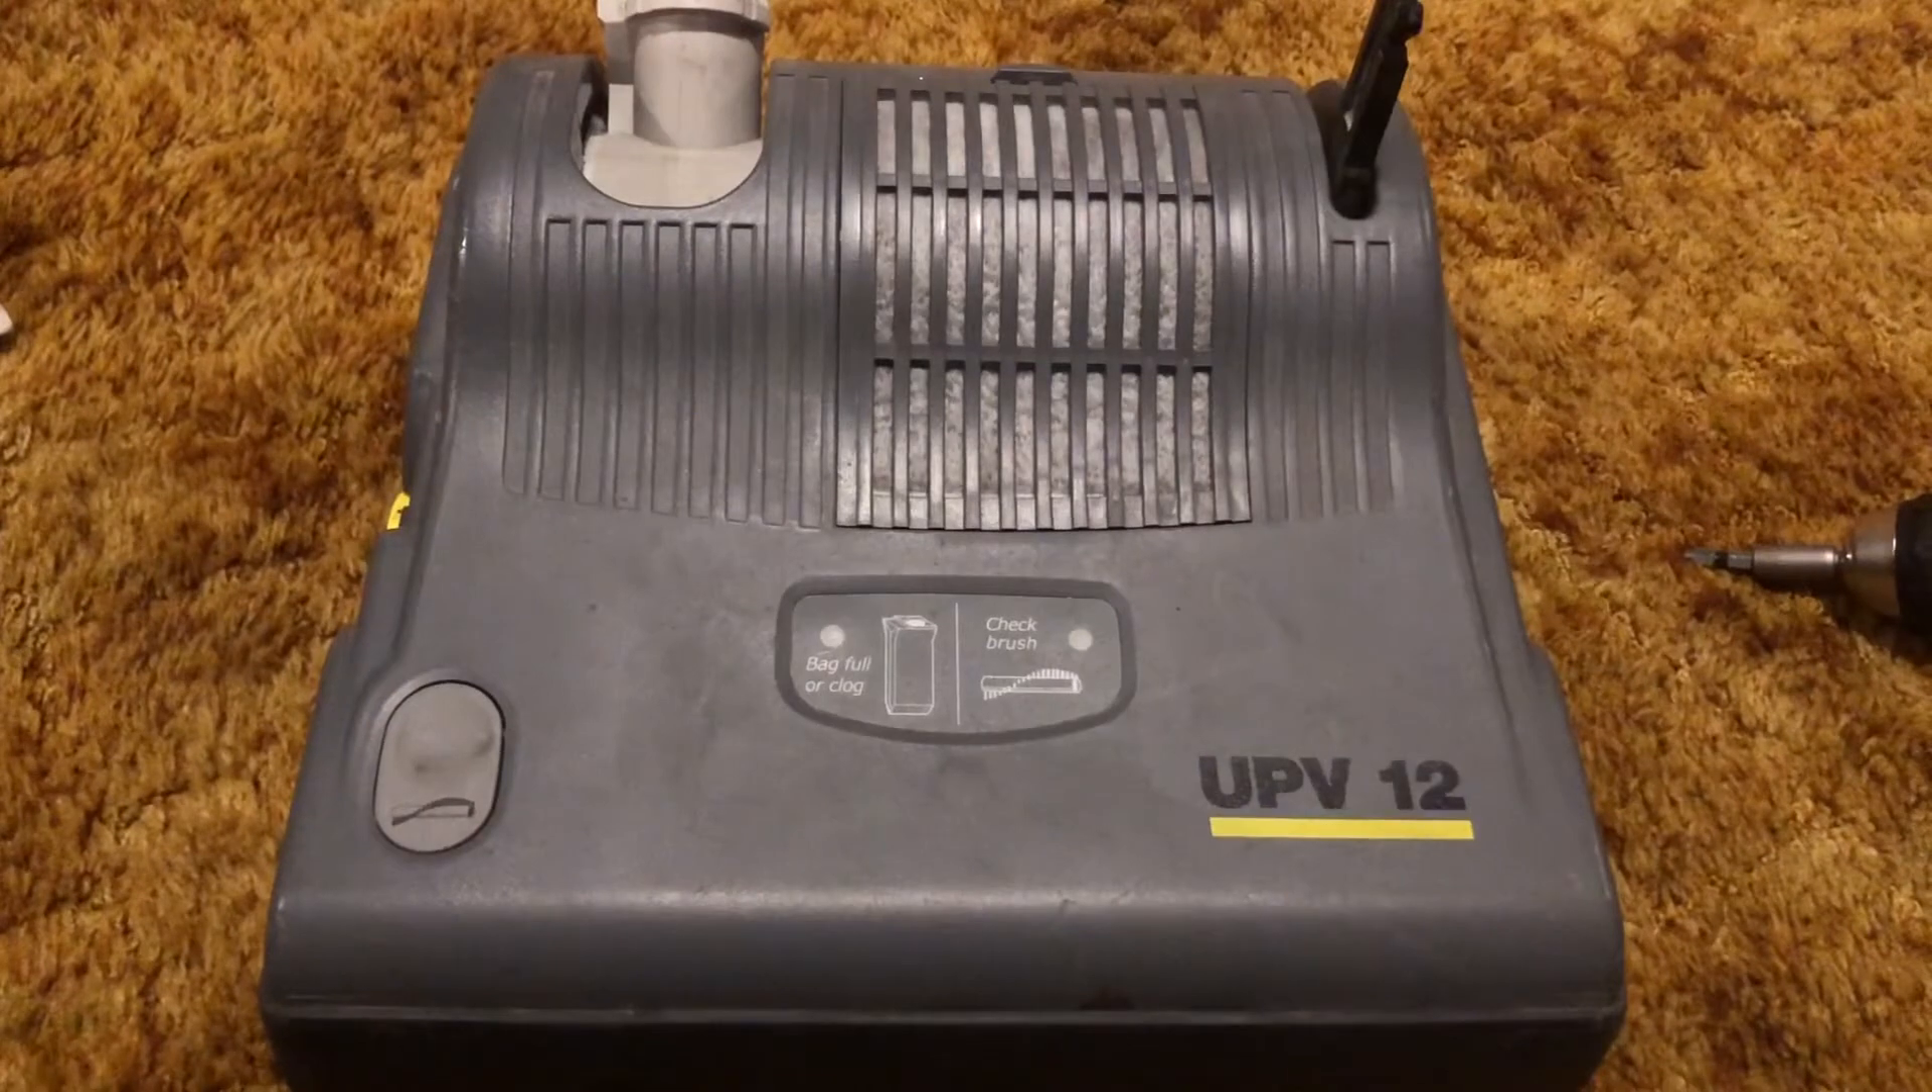Well, we just got the hood back on.